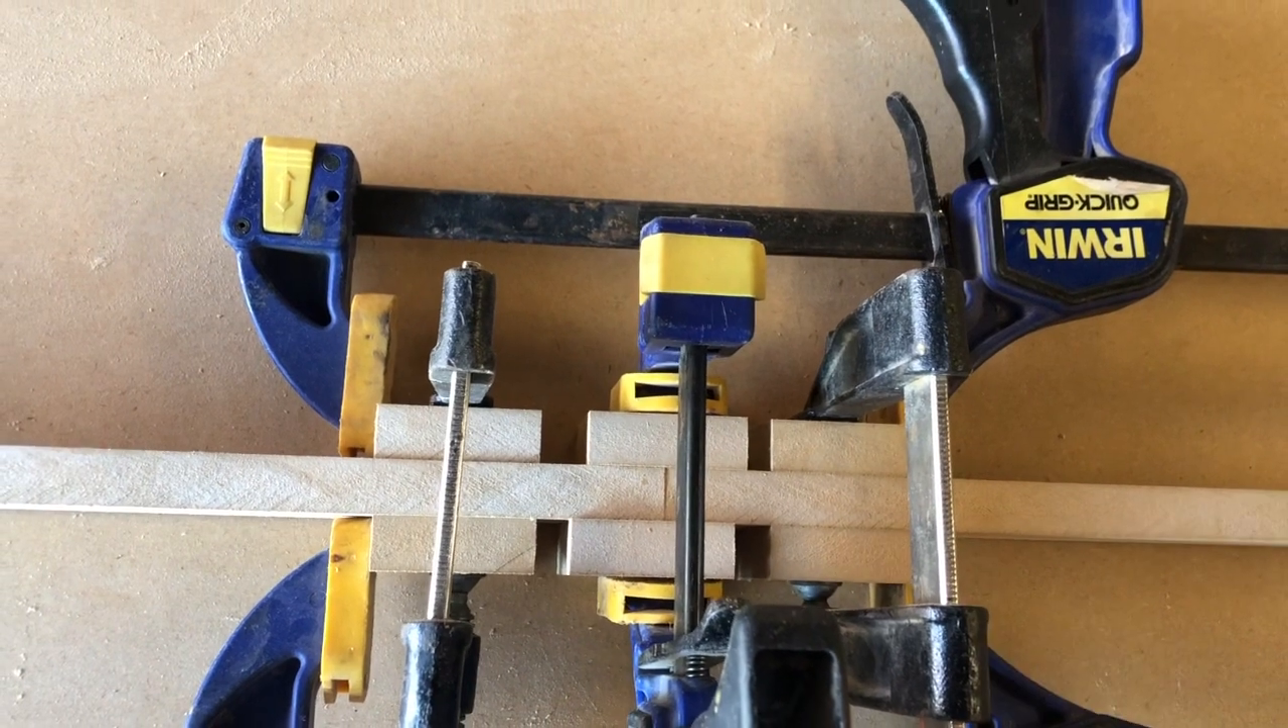Okay so I've got this single domino joint clamped together. I just clamped on some blocks on either side of the joint so that I can get some clamps on there.